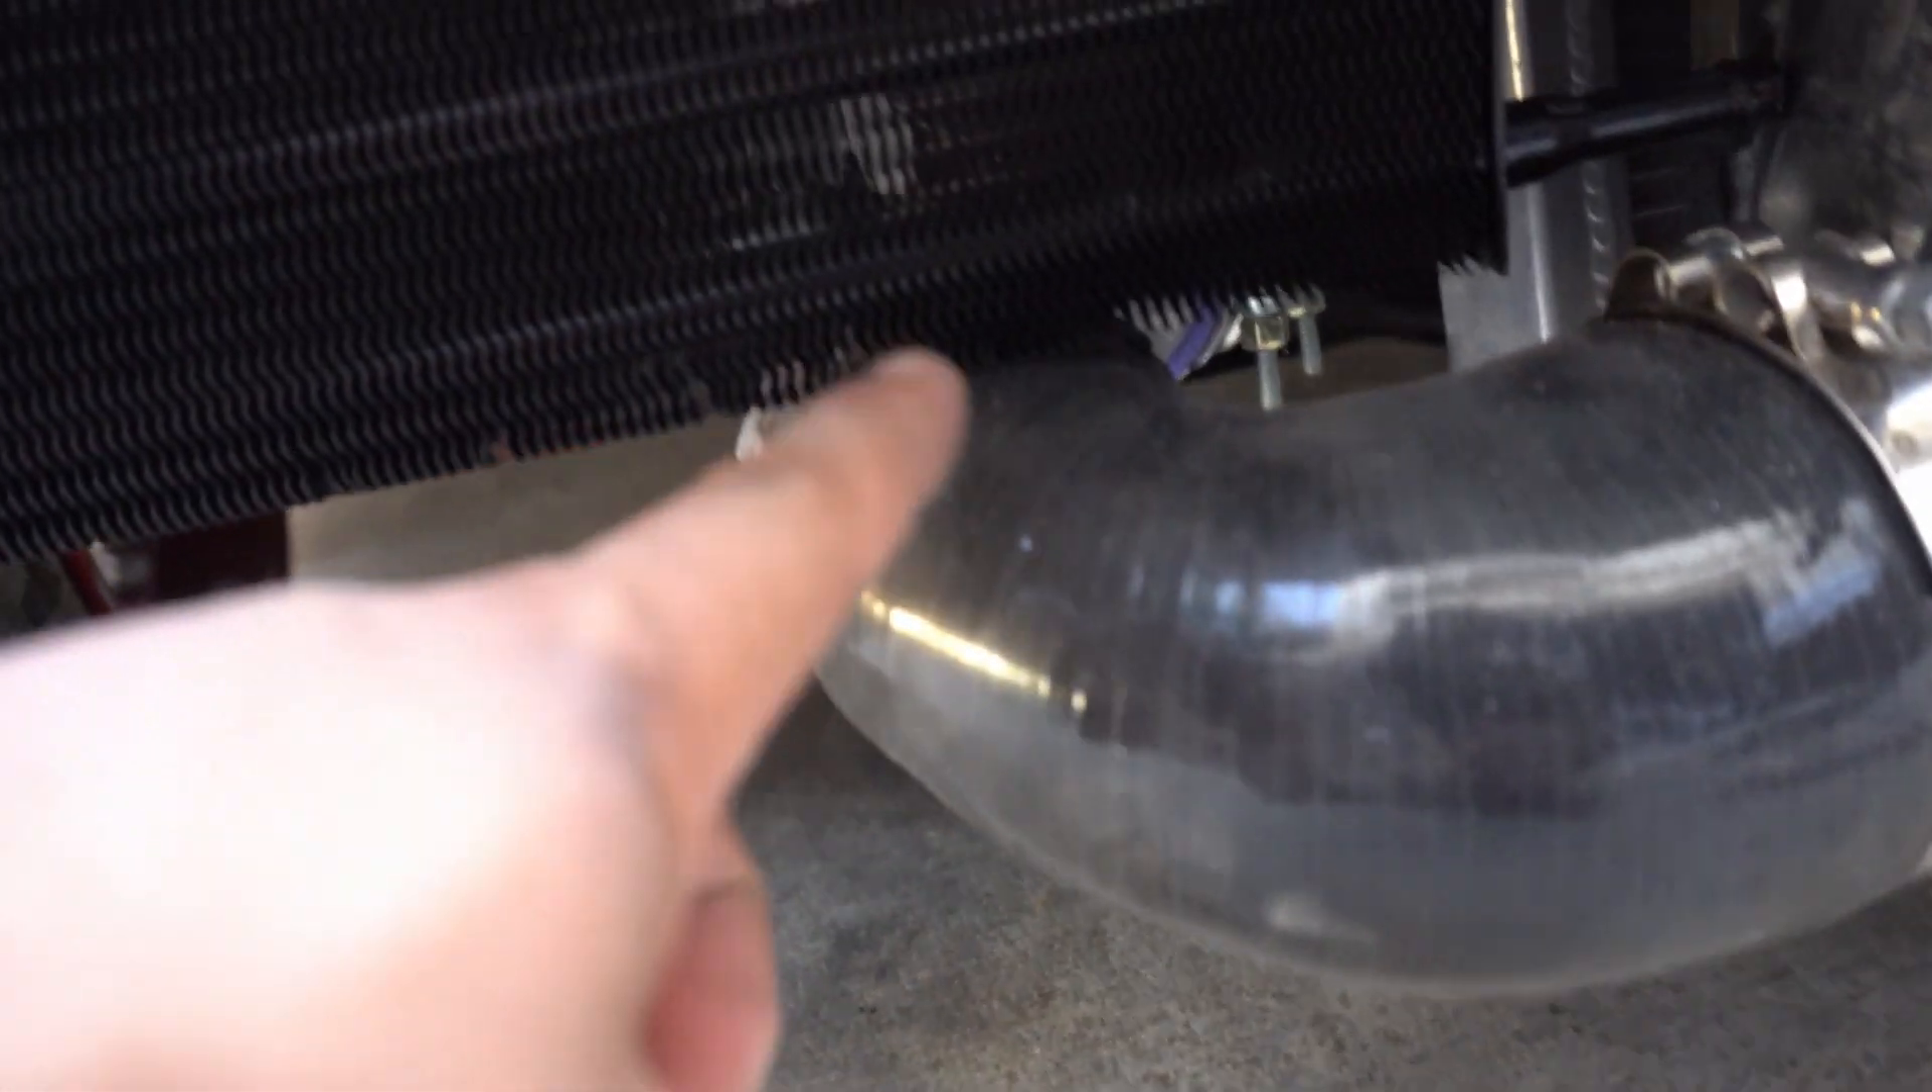There's like there's like no clearance for really anything it's already hitting like the kind of the top of this.